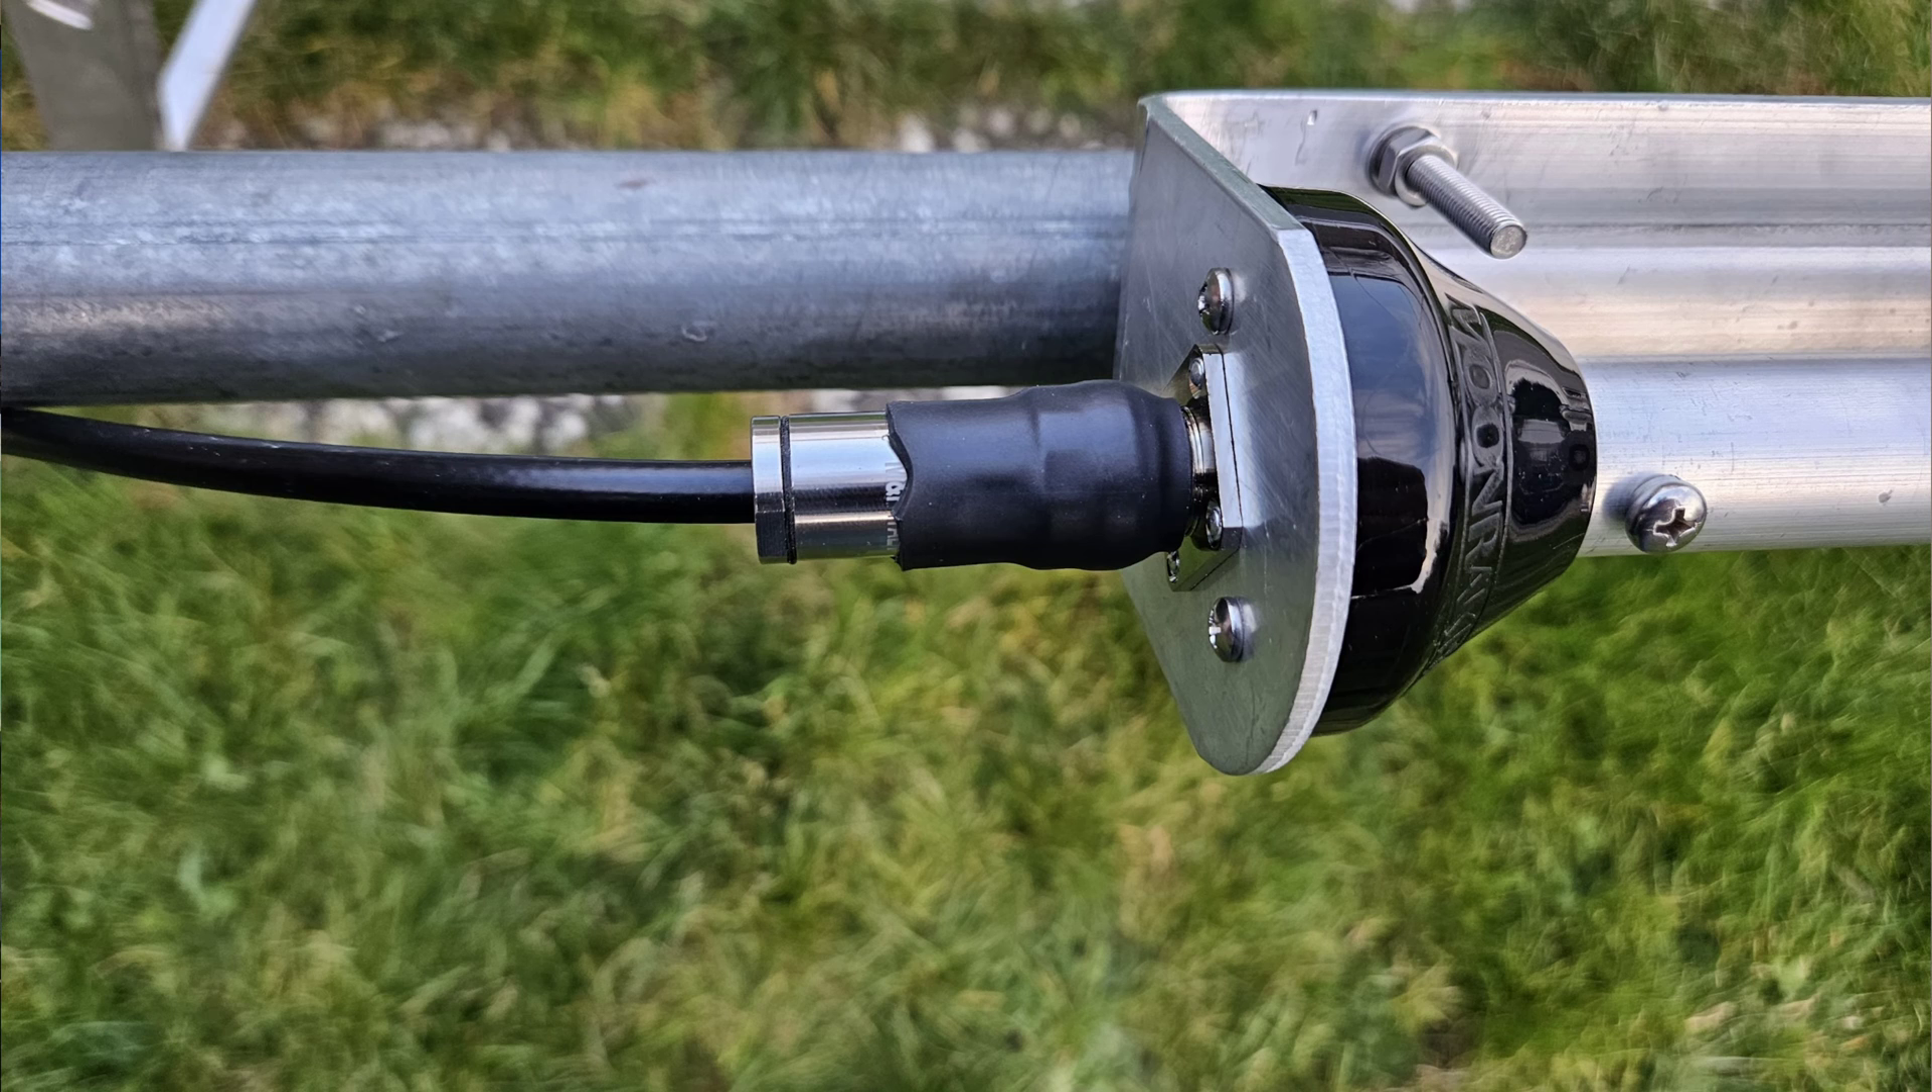I have put a bit of heat shrink on the feed point on the connection at the base of the antenna.